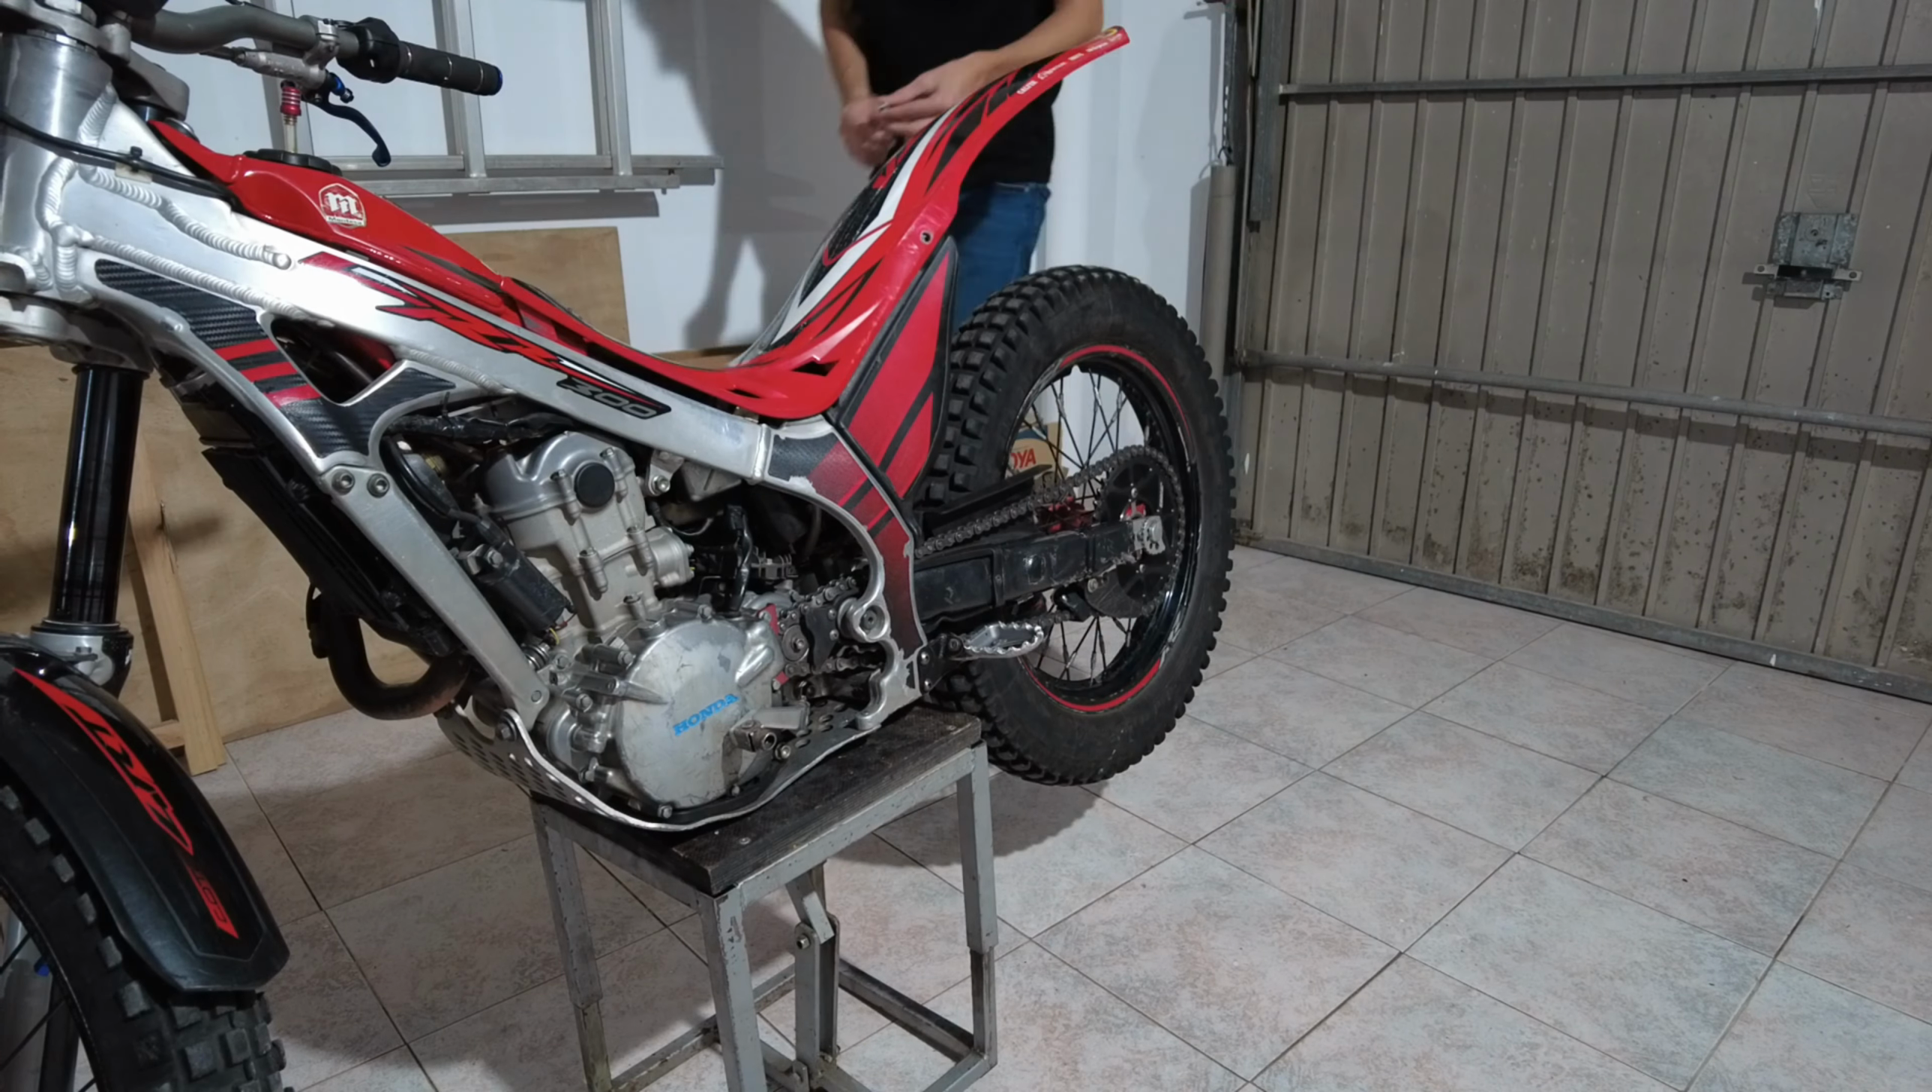Todo bien aislado y ya por fin le puse el guardabarros trasero.